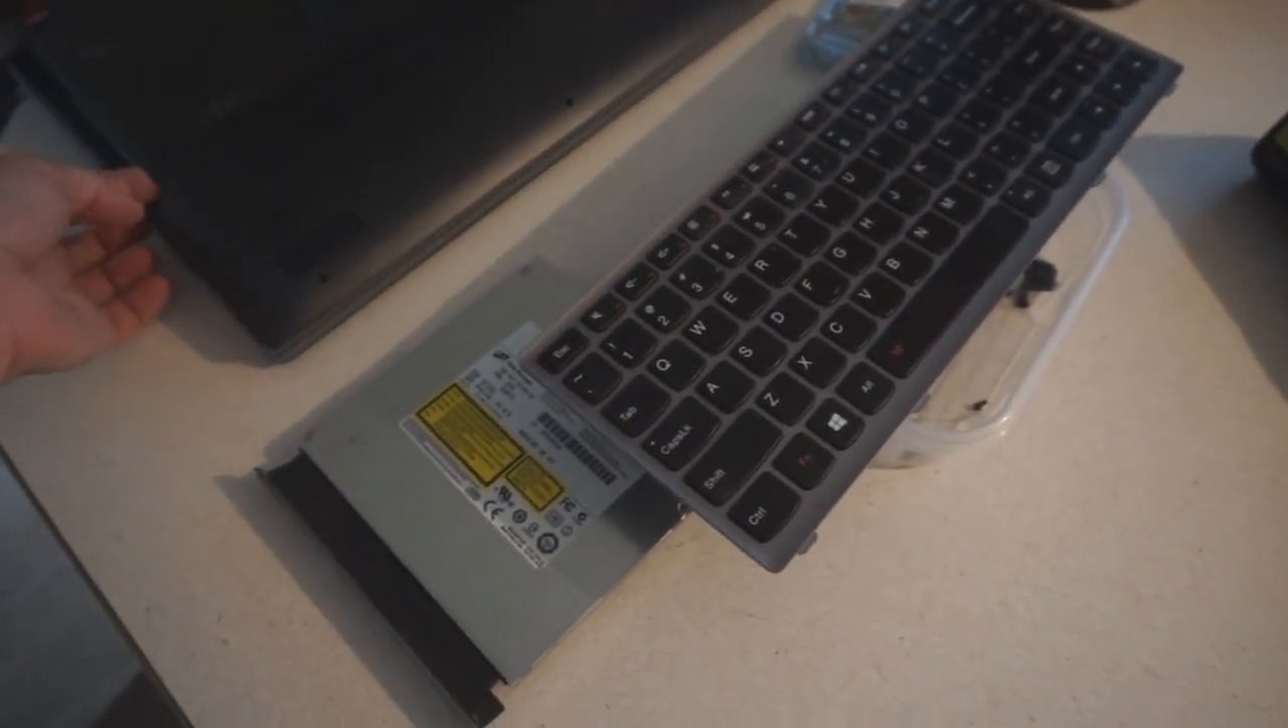As you can tell, my laptop, I've taken the keyboard off.